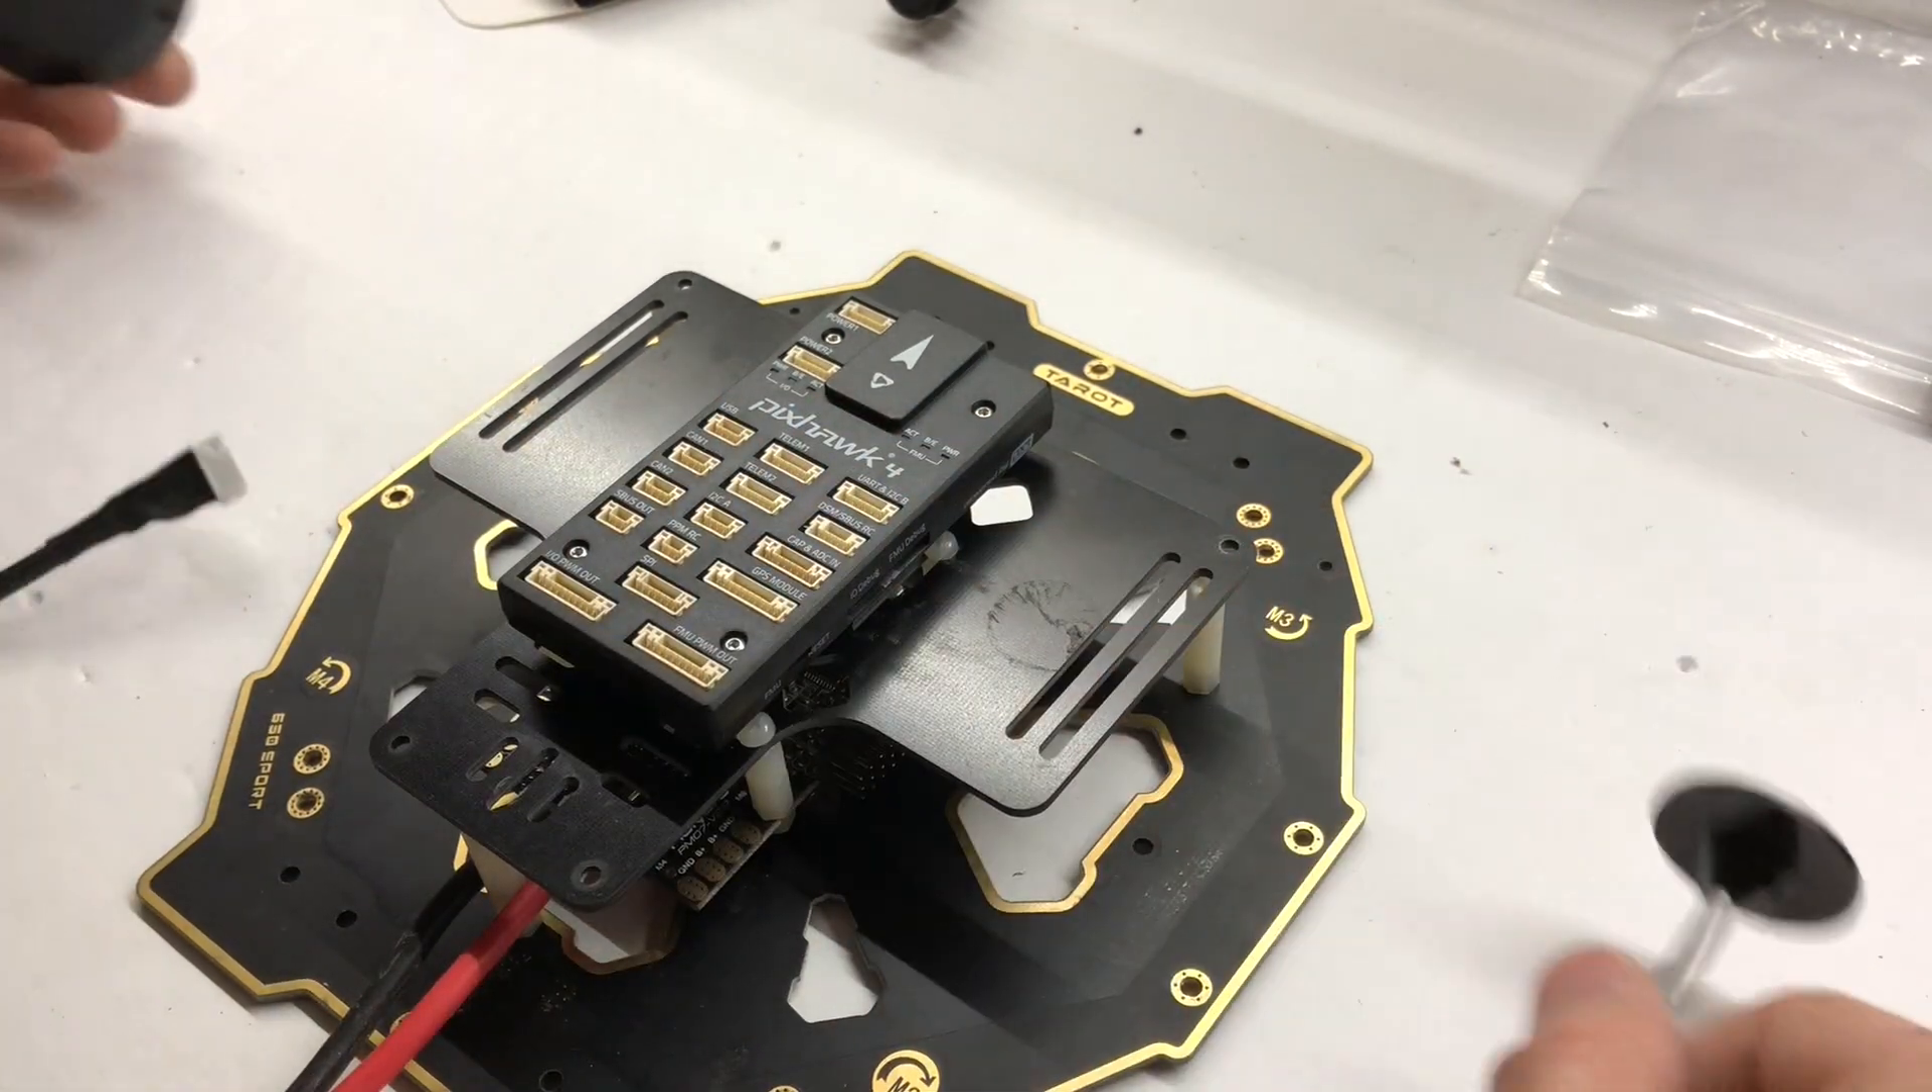I've added this top plate here.